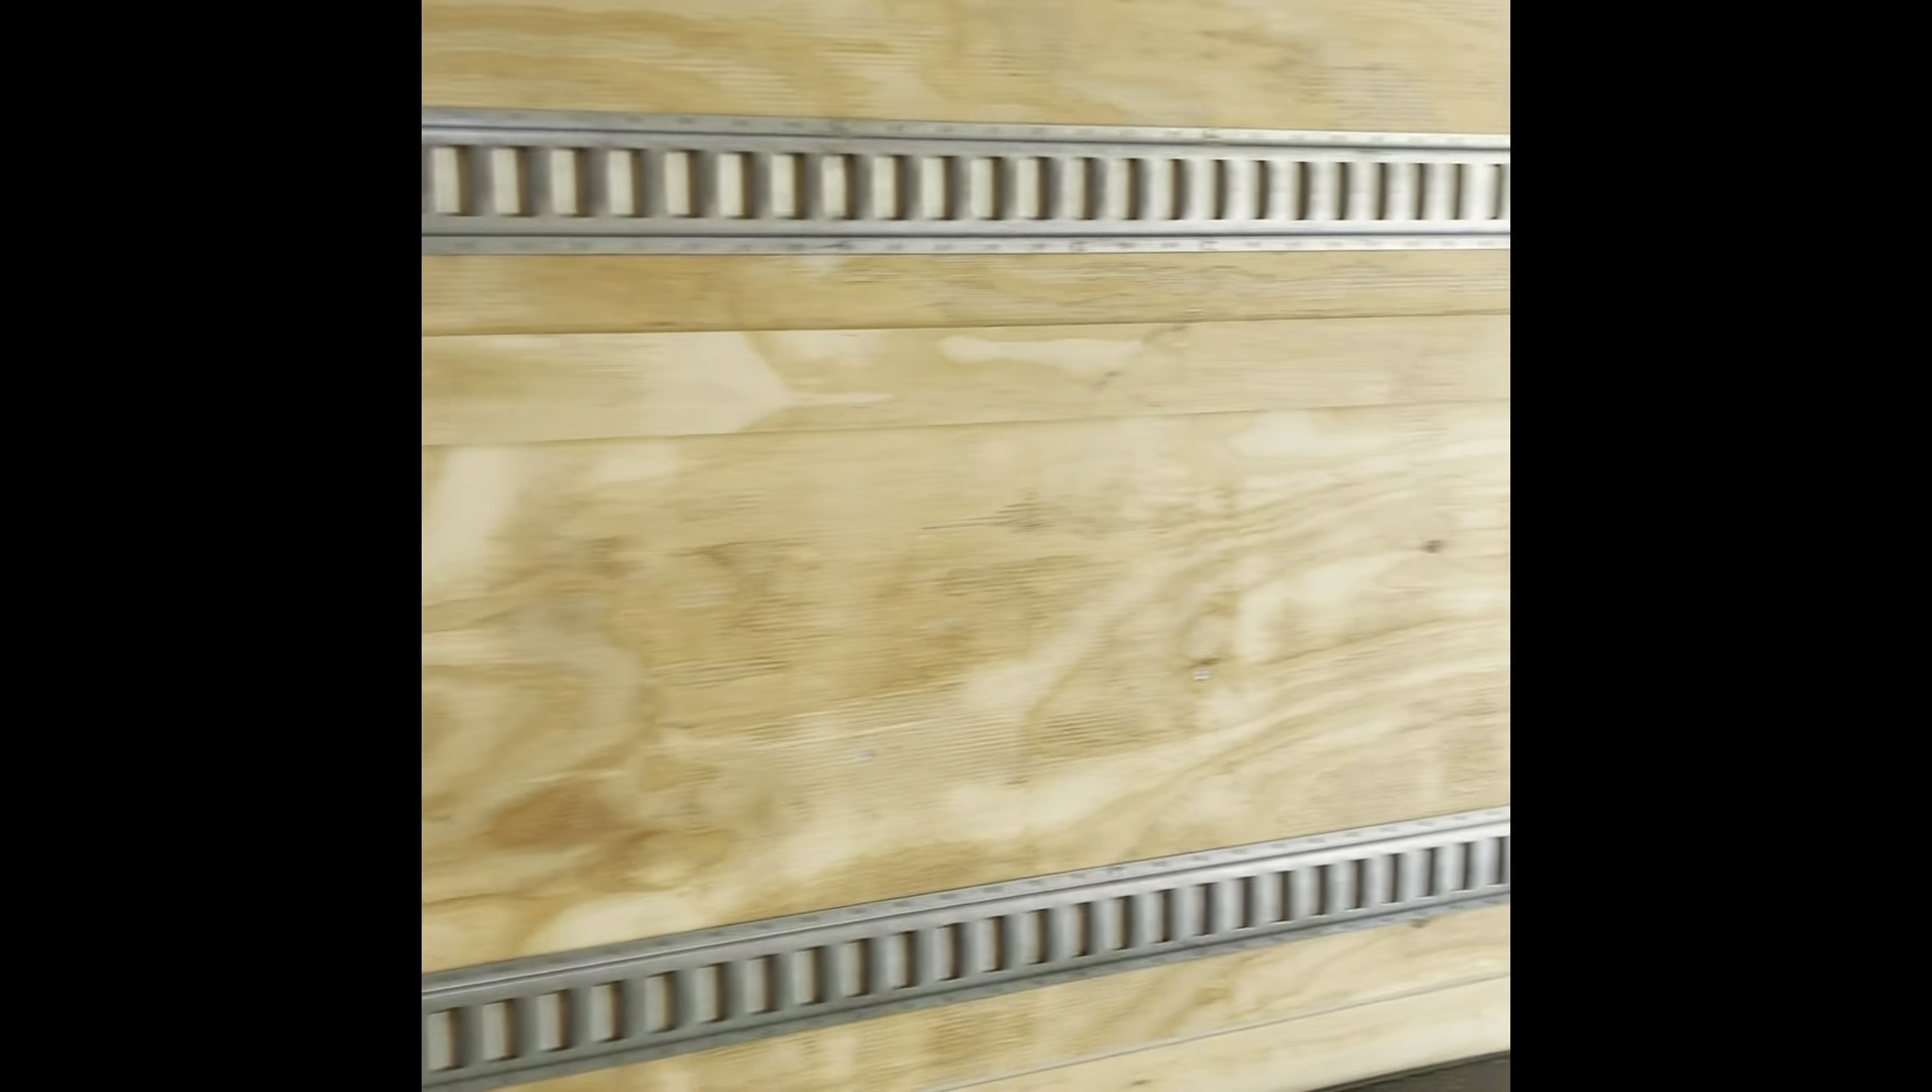This is my e-track on the upper portion and this is the e-track on the lower portion both of them are done.